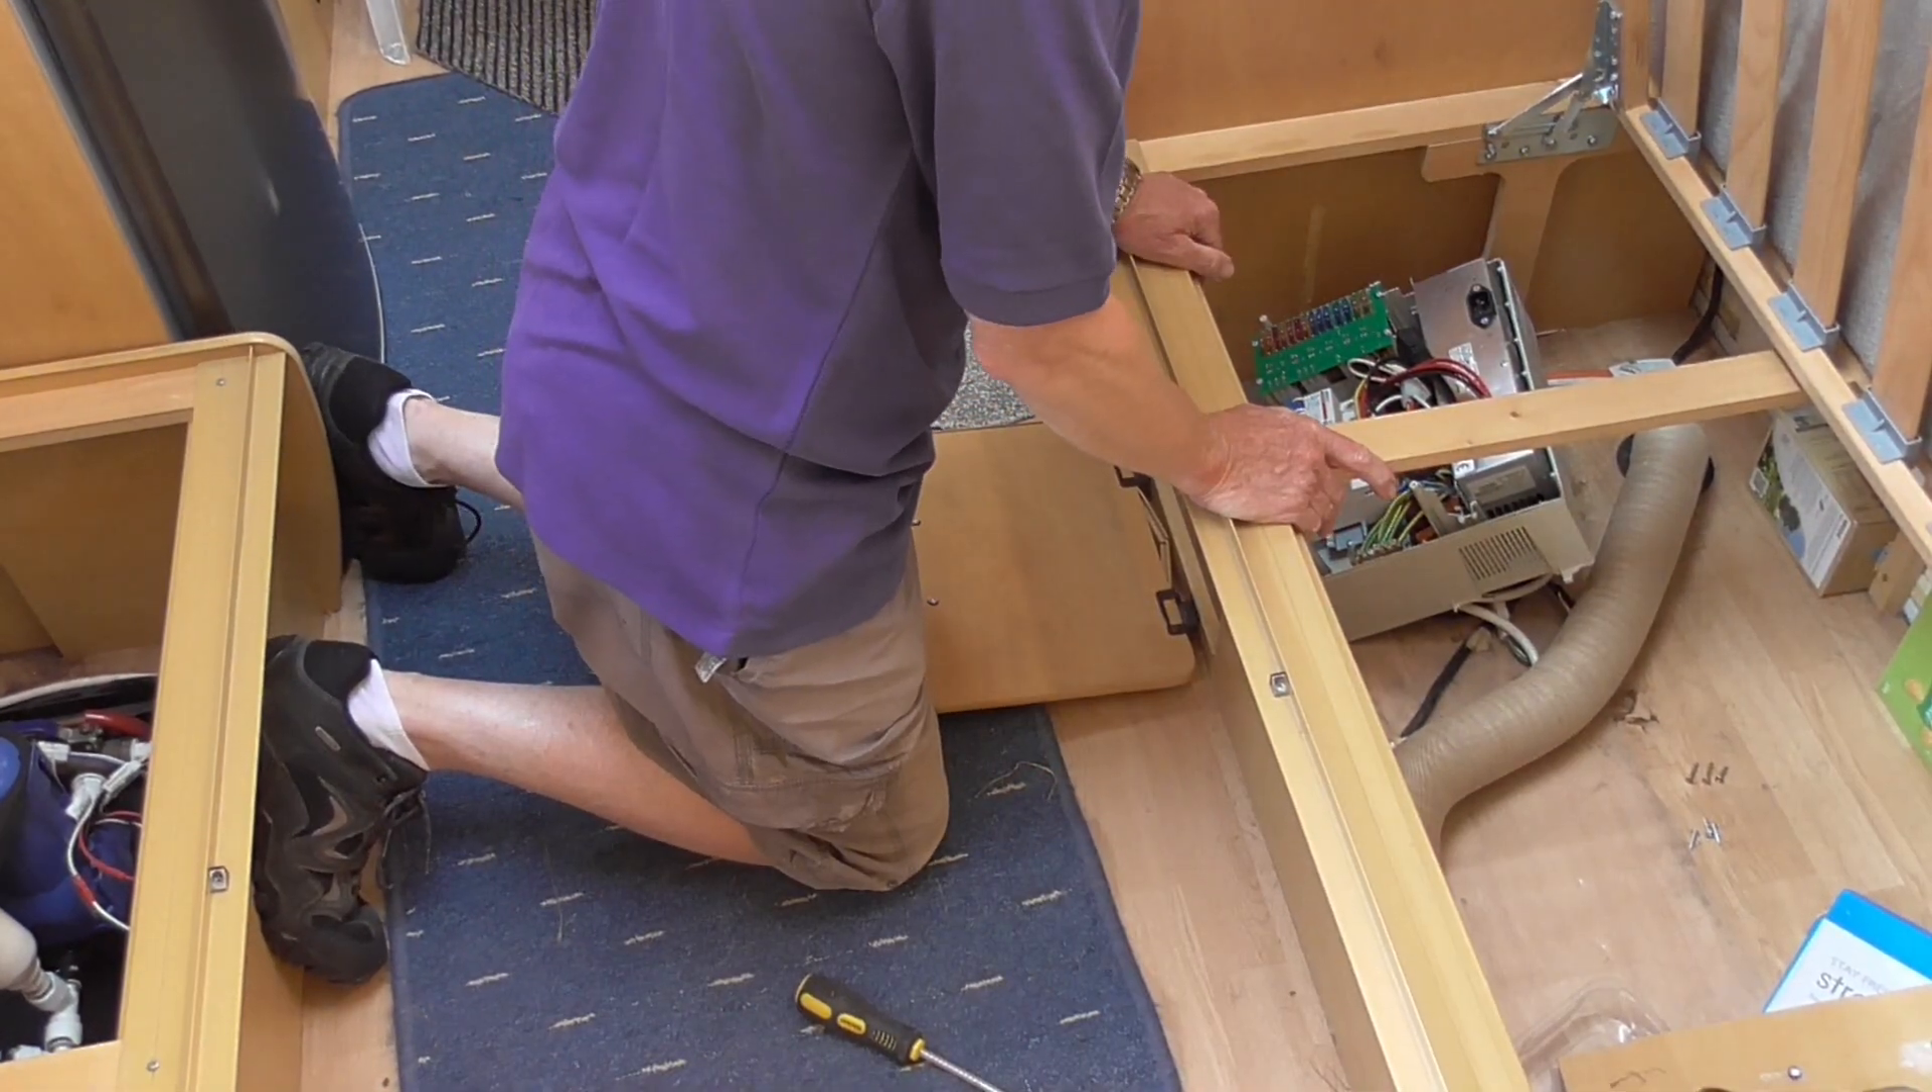We lift the front off put that to one side and we now have the unit exposed inside.